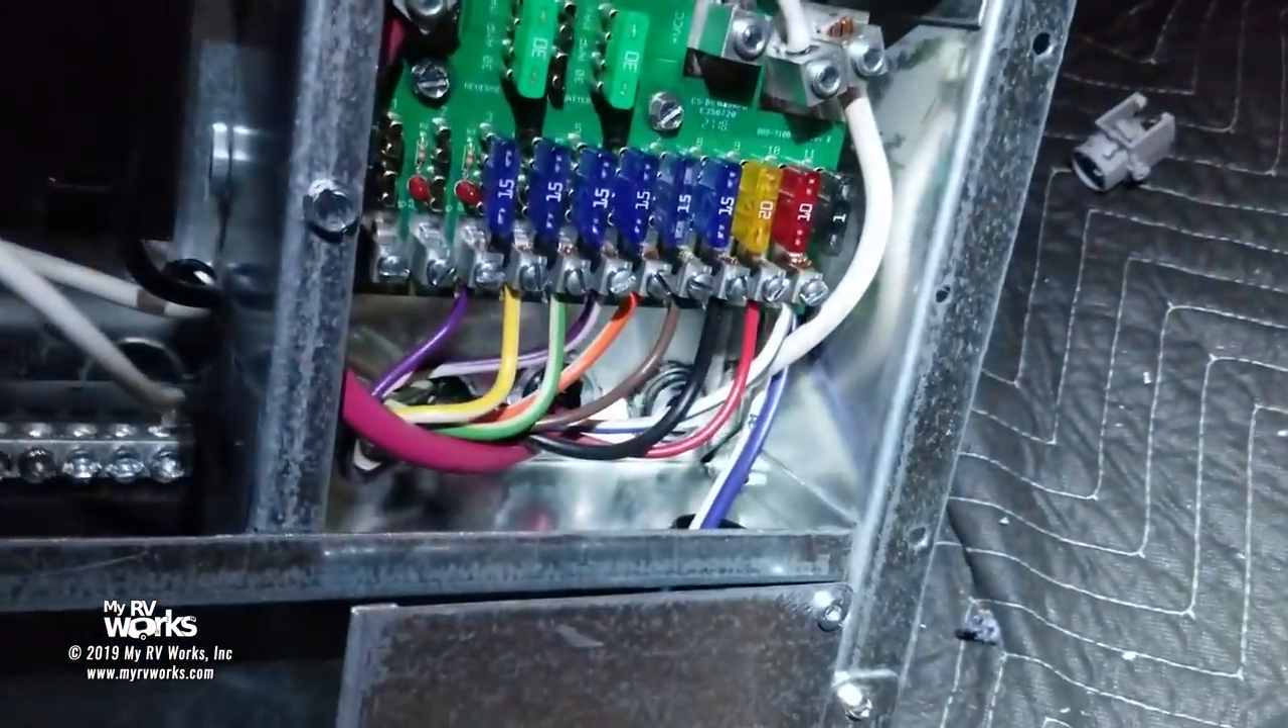Okay we got light back in the room and that is because uh we've got all of our dc reconnected we've got all our fuses where they go.